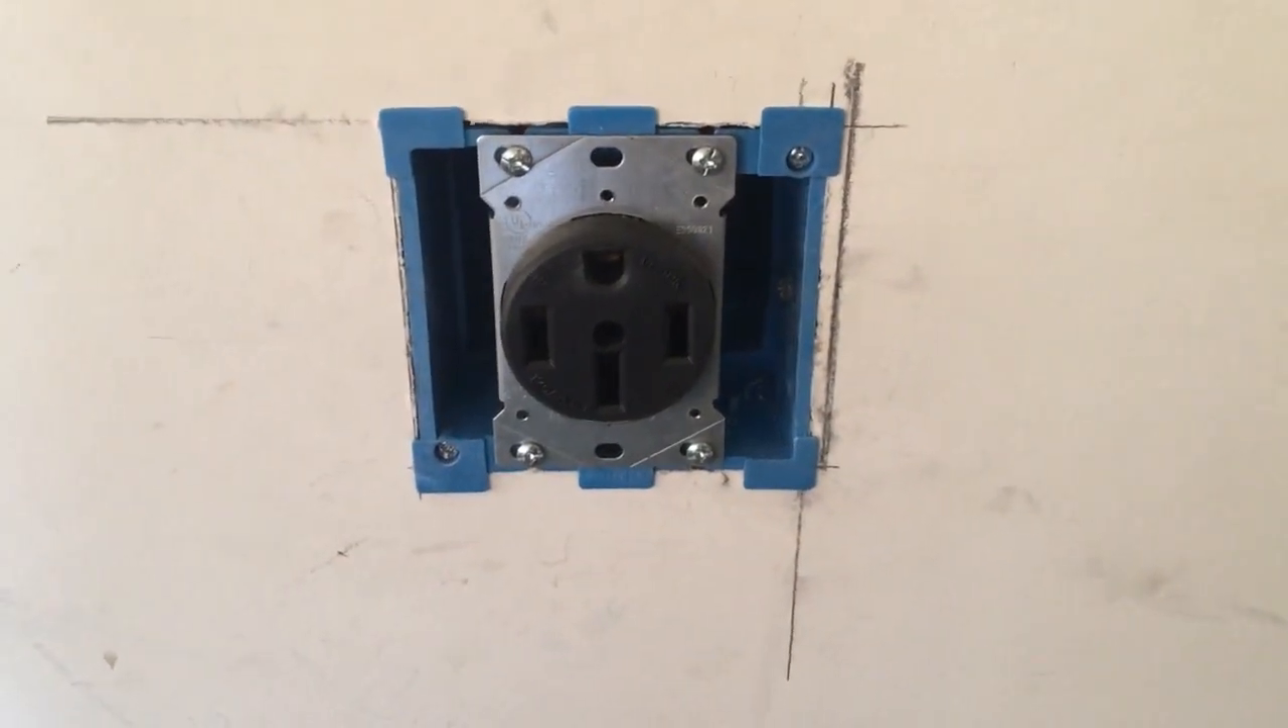Right so we've mounted our plug and really the only thing we have left to do is put our cover on.